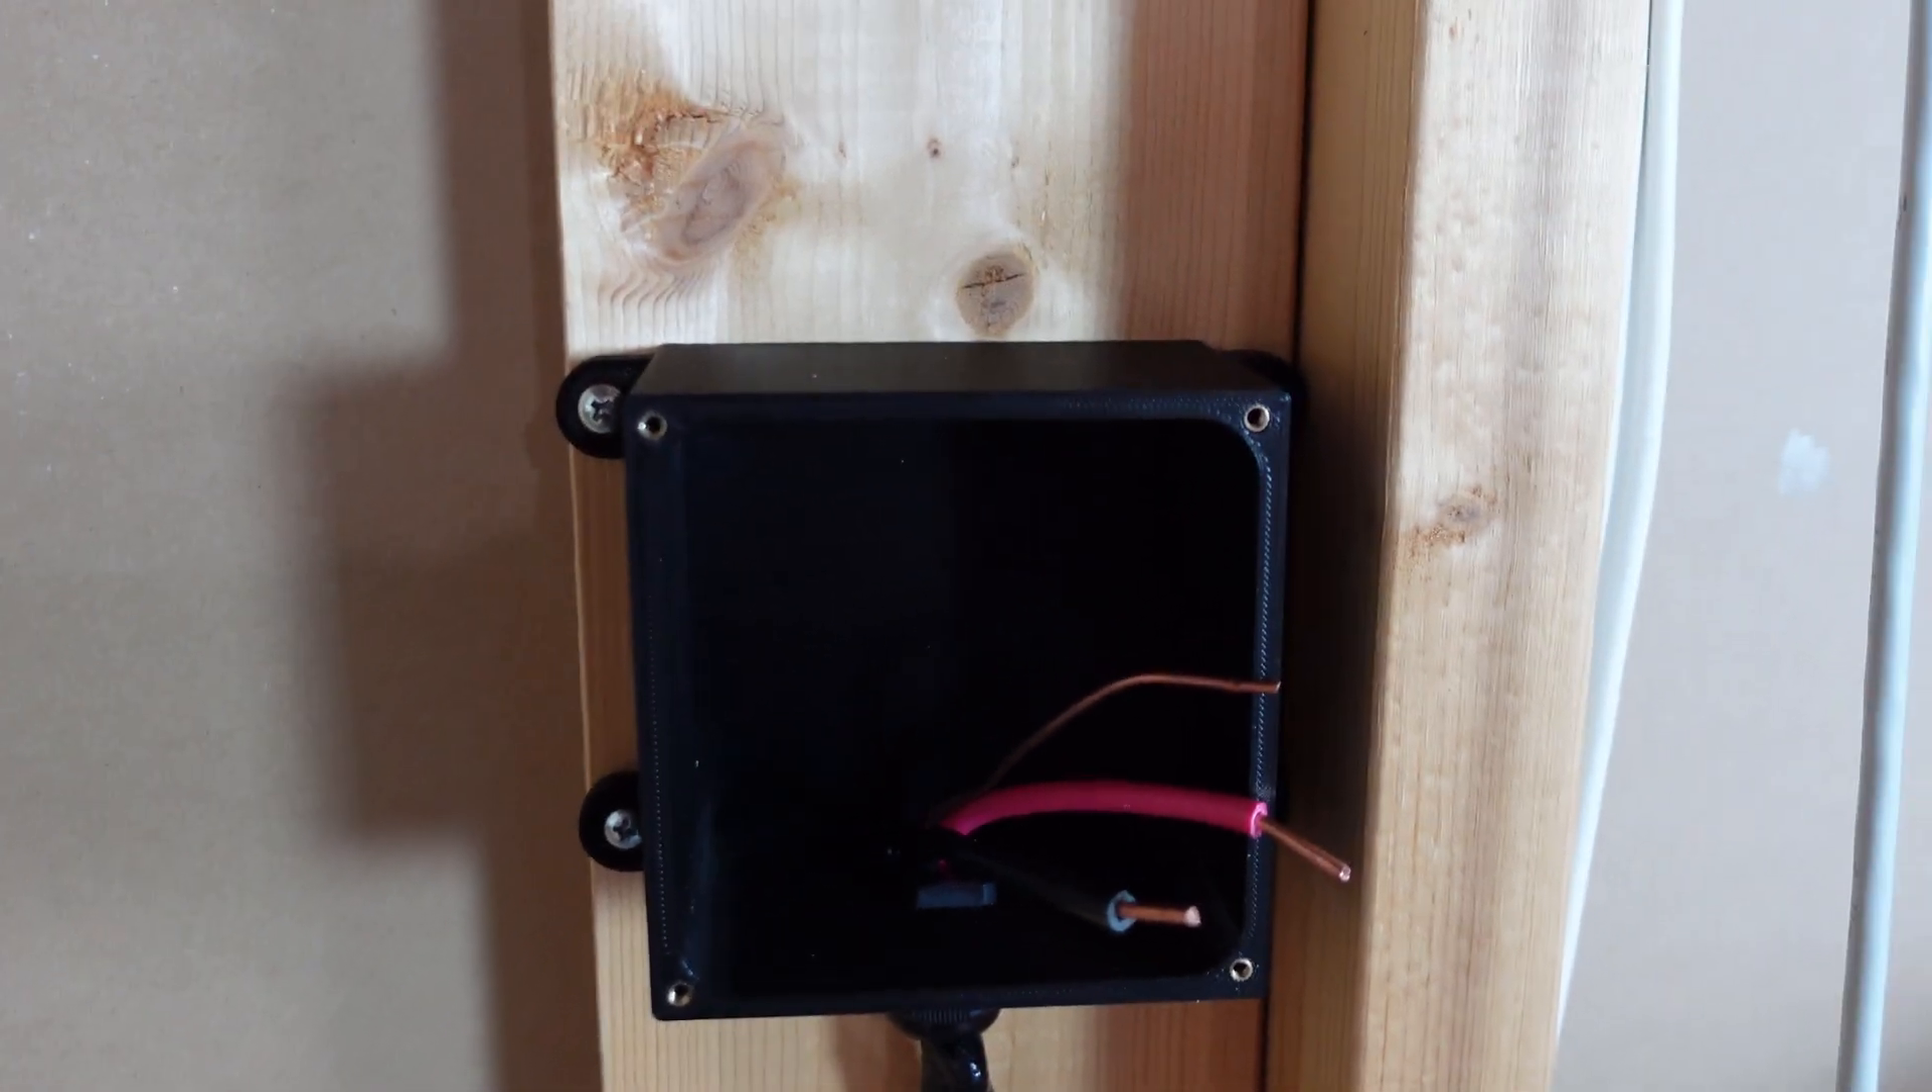So we got all our power cables in our box and we got it mounted on the wall as you can see here.